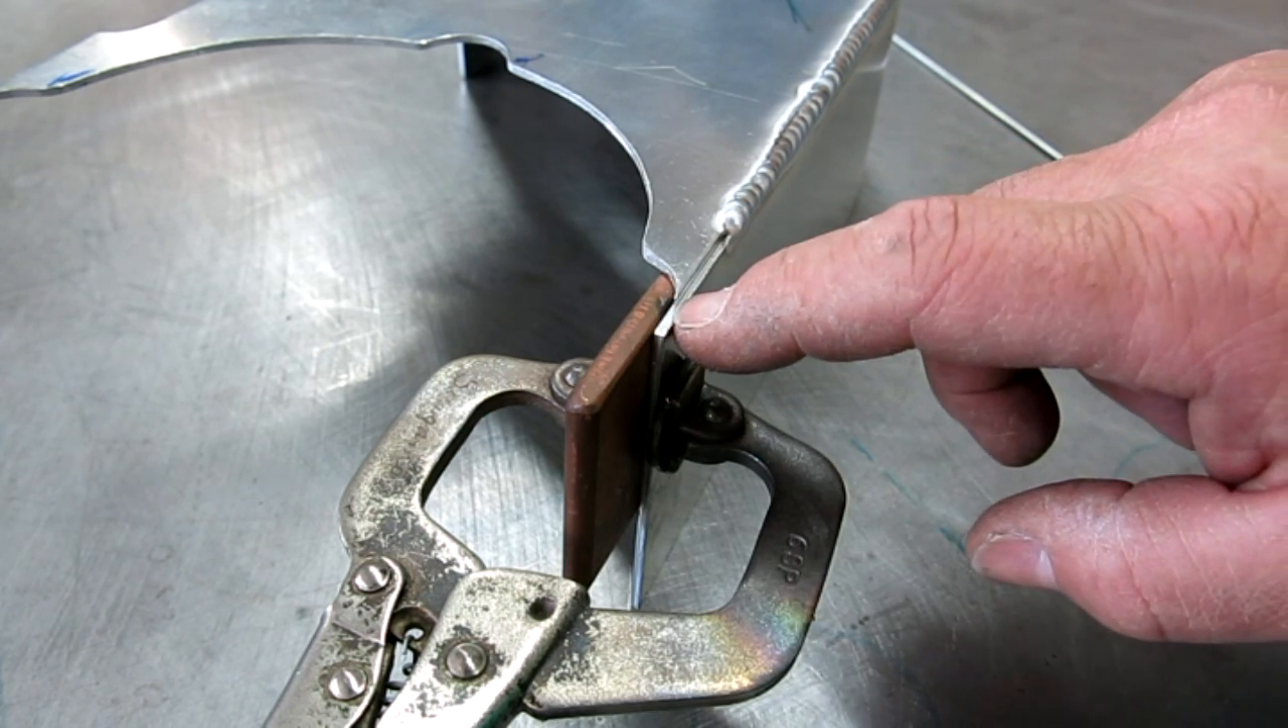So there's our little corner. I got it backed up with some copper.